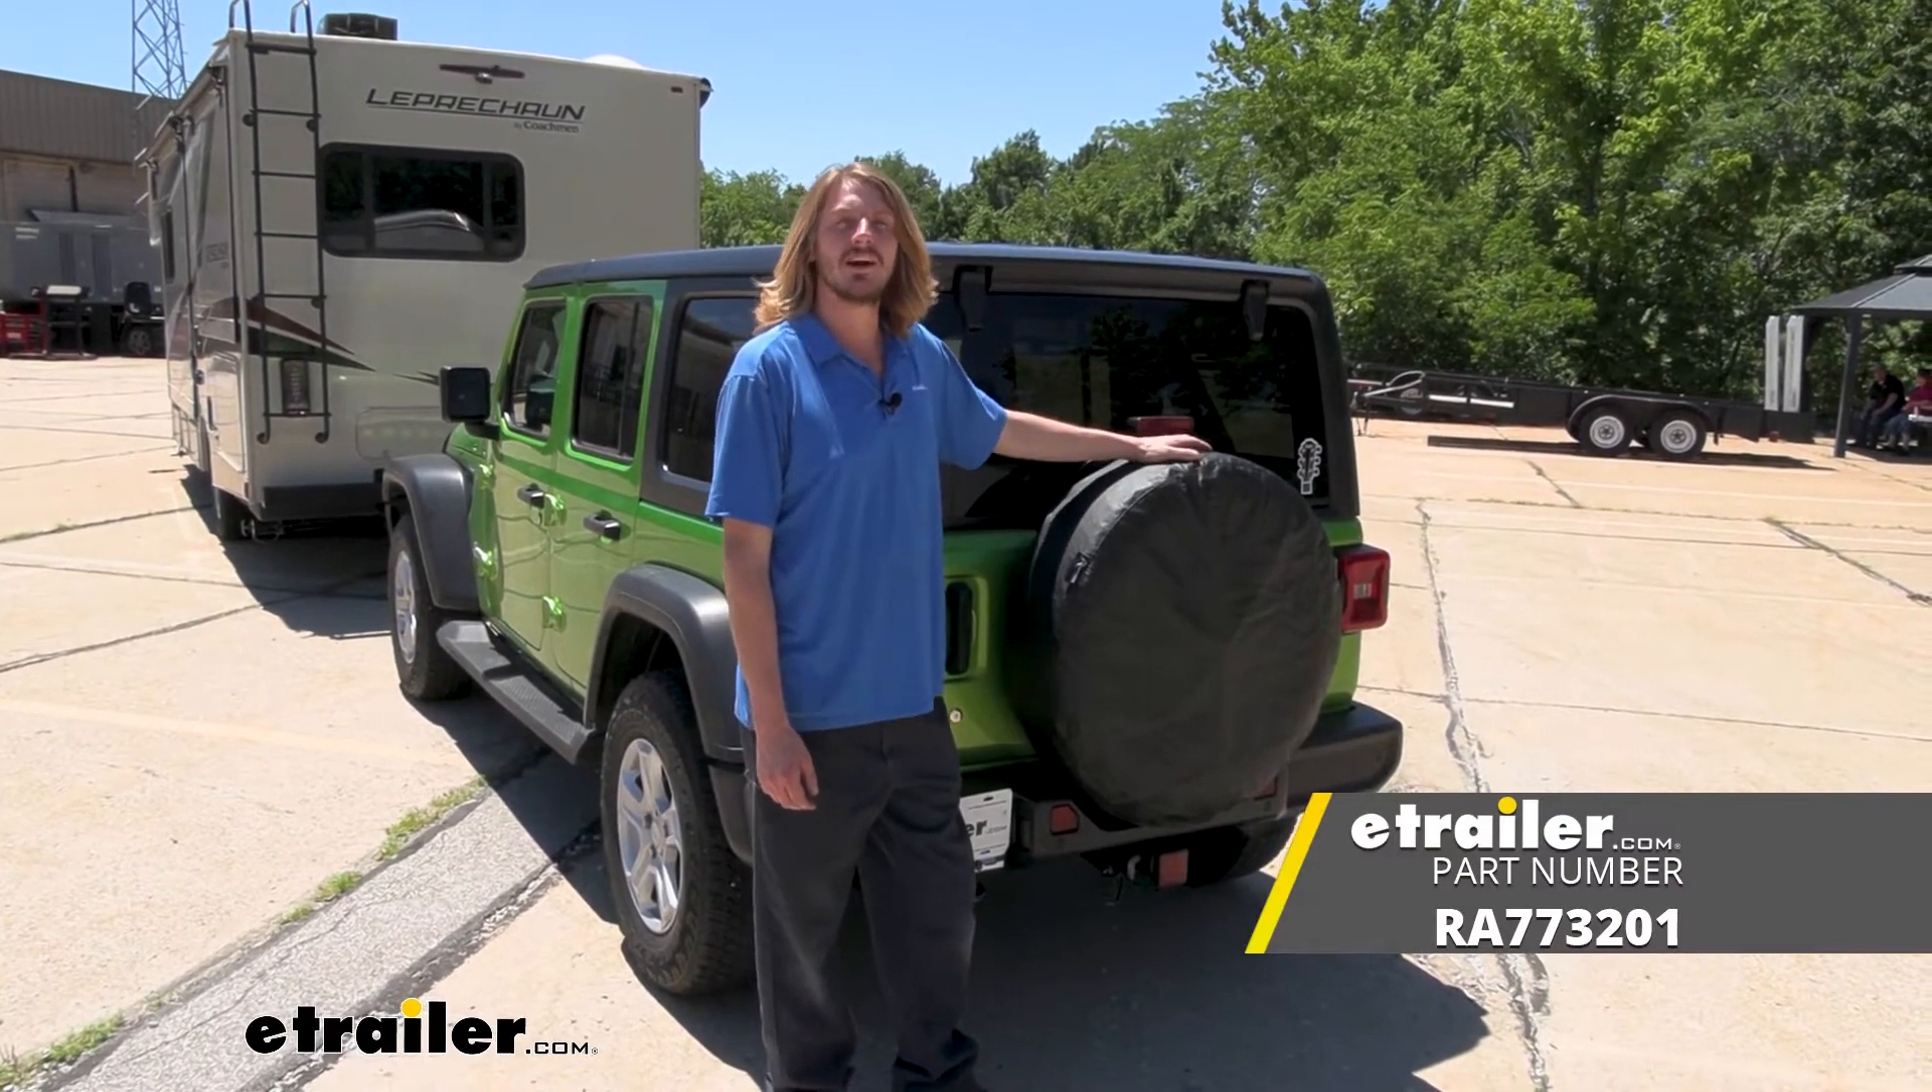And that completes our installation of Rampage's rear spare tire cover on our 2018 Jeep Wrangler Unlimited.